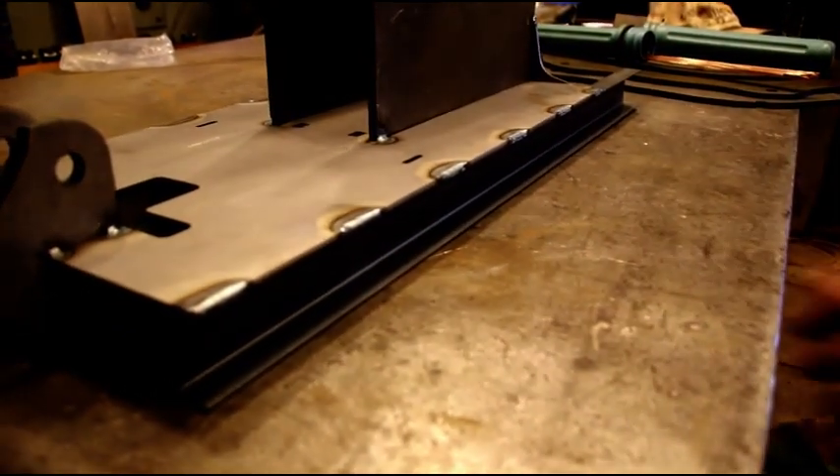Okay now we got the base plate welded to our little pieces of channel here.